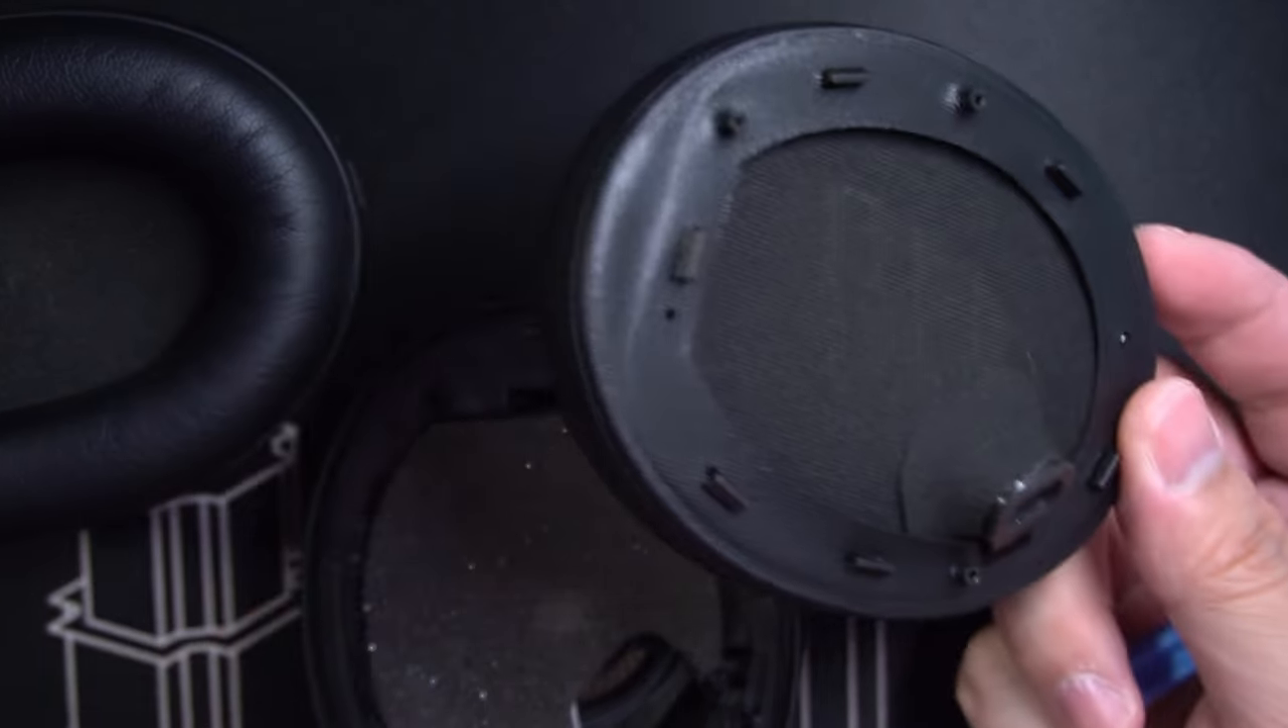So we have freed the cushion from the earcup.